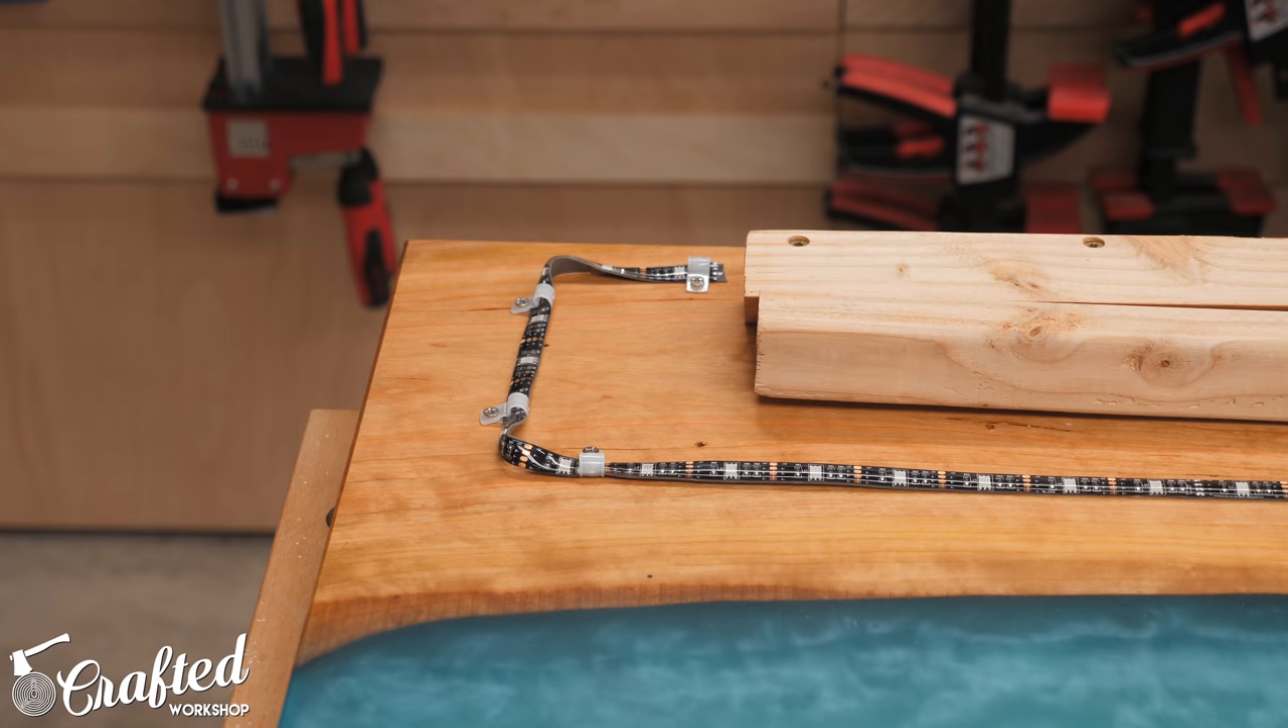I used these little cable clips to permanently fasten the LED strips, and it actually worked out great.